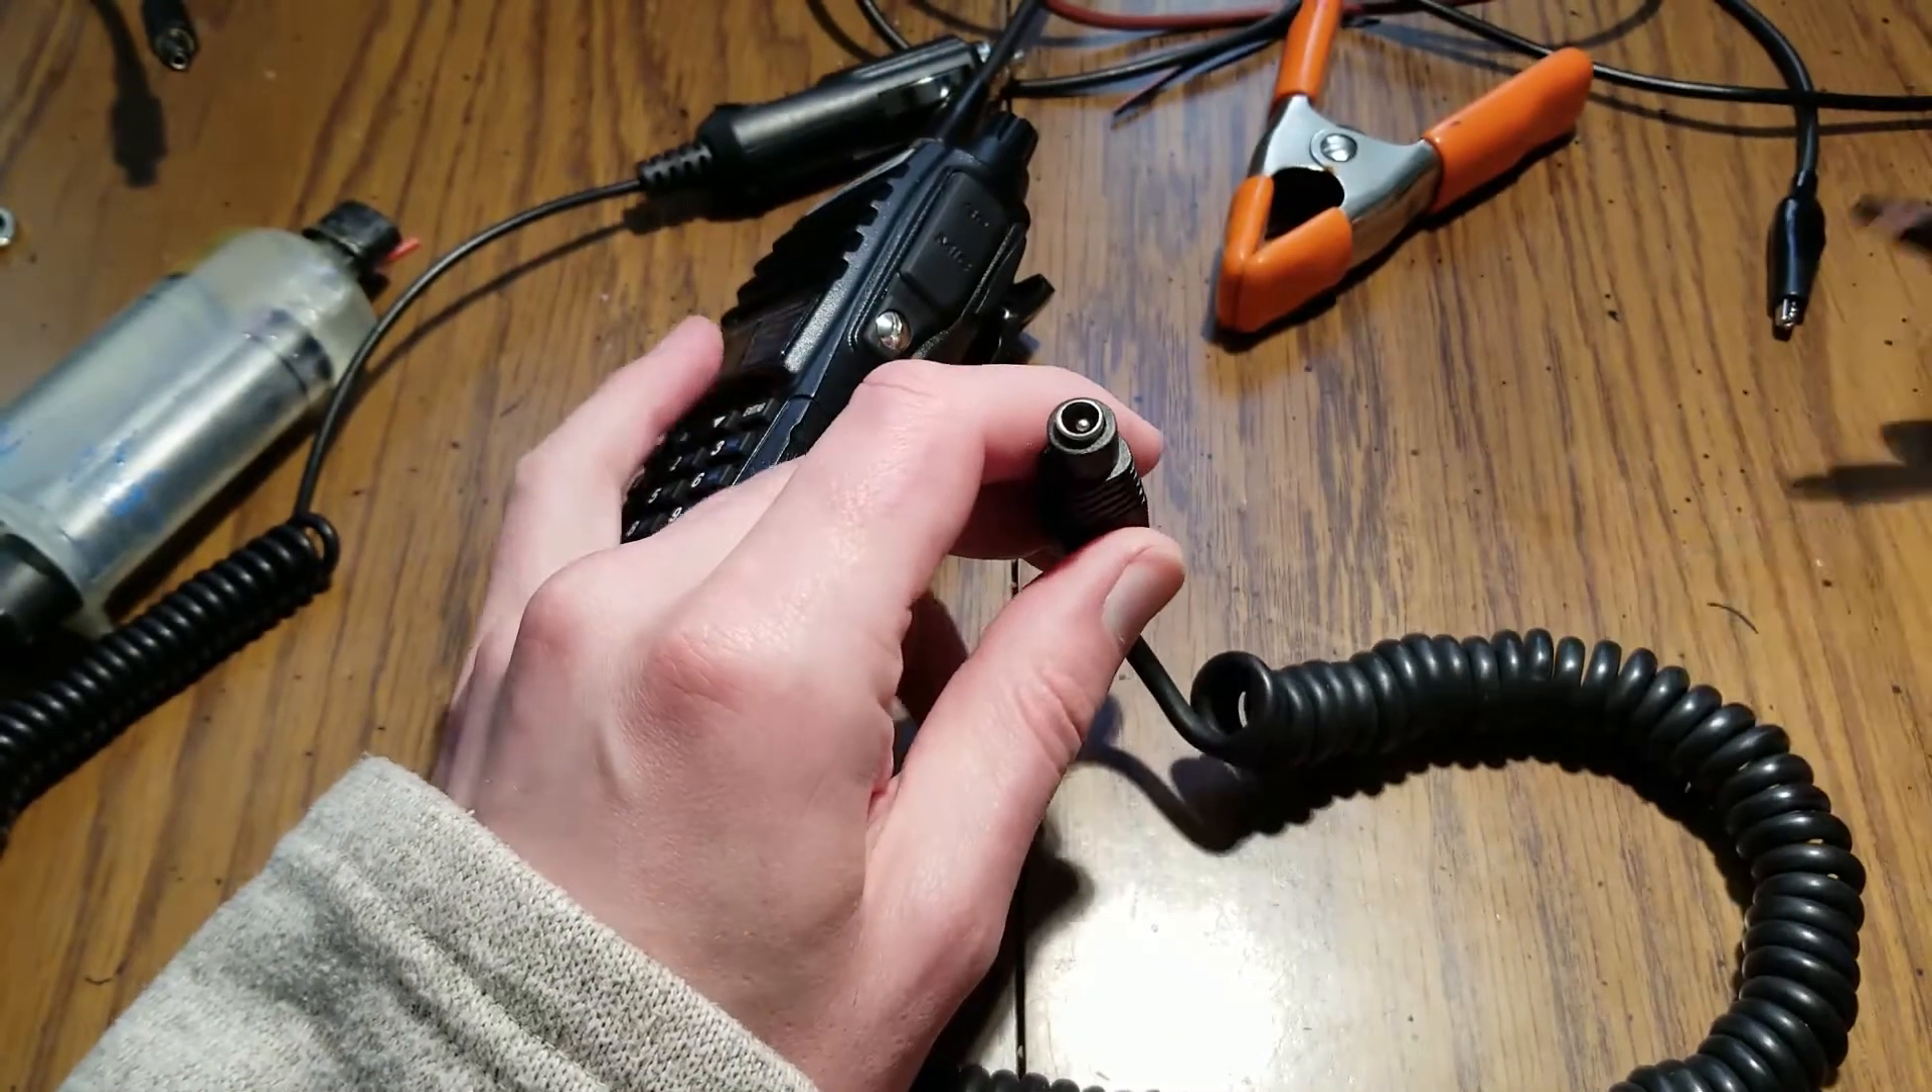I put one of these um barrel jack connector ends on so now i can just uh grab a 12 volt power supply.